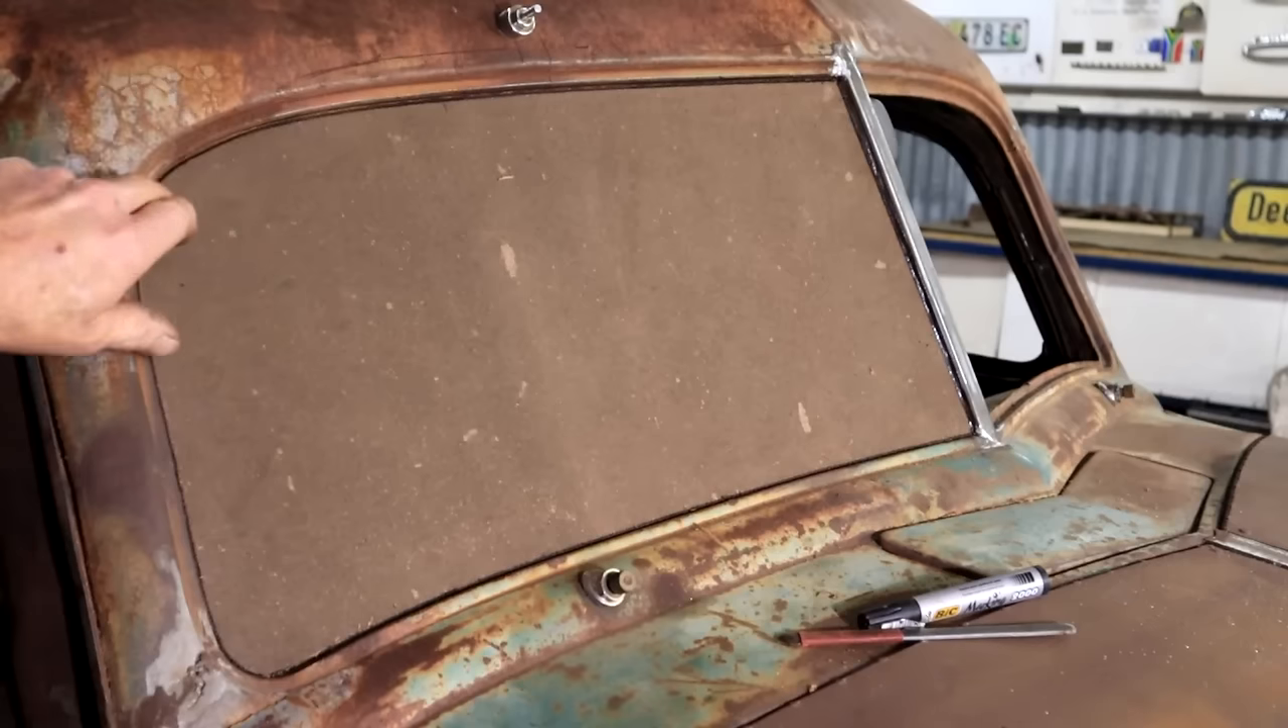So I've got my template fitting nicely in this recess and now I'm going to remove another three millimeters or about an eighth of an inch all the way around.